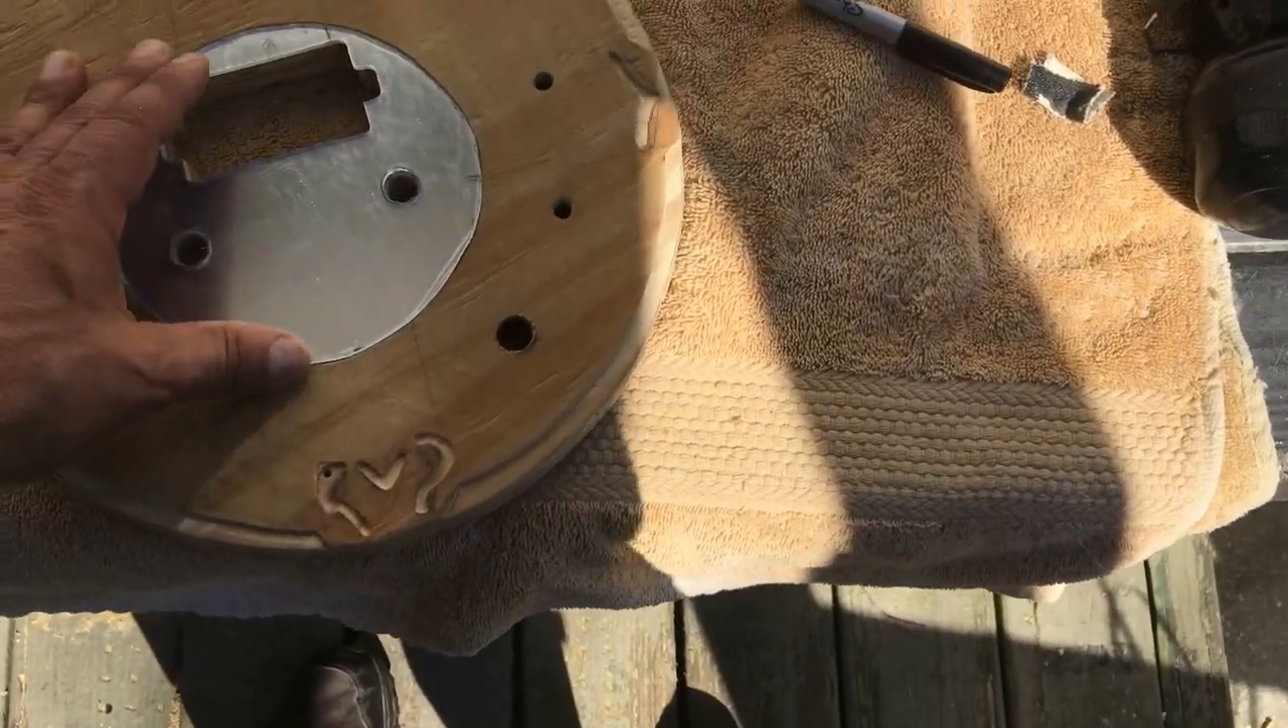Got the, uh, the mirror piece cut out and it fits perfectly.